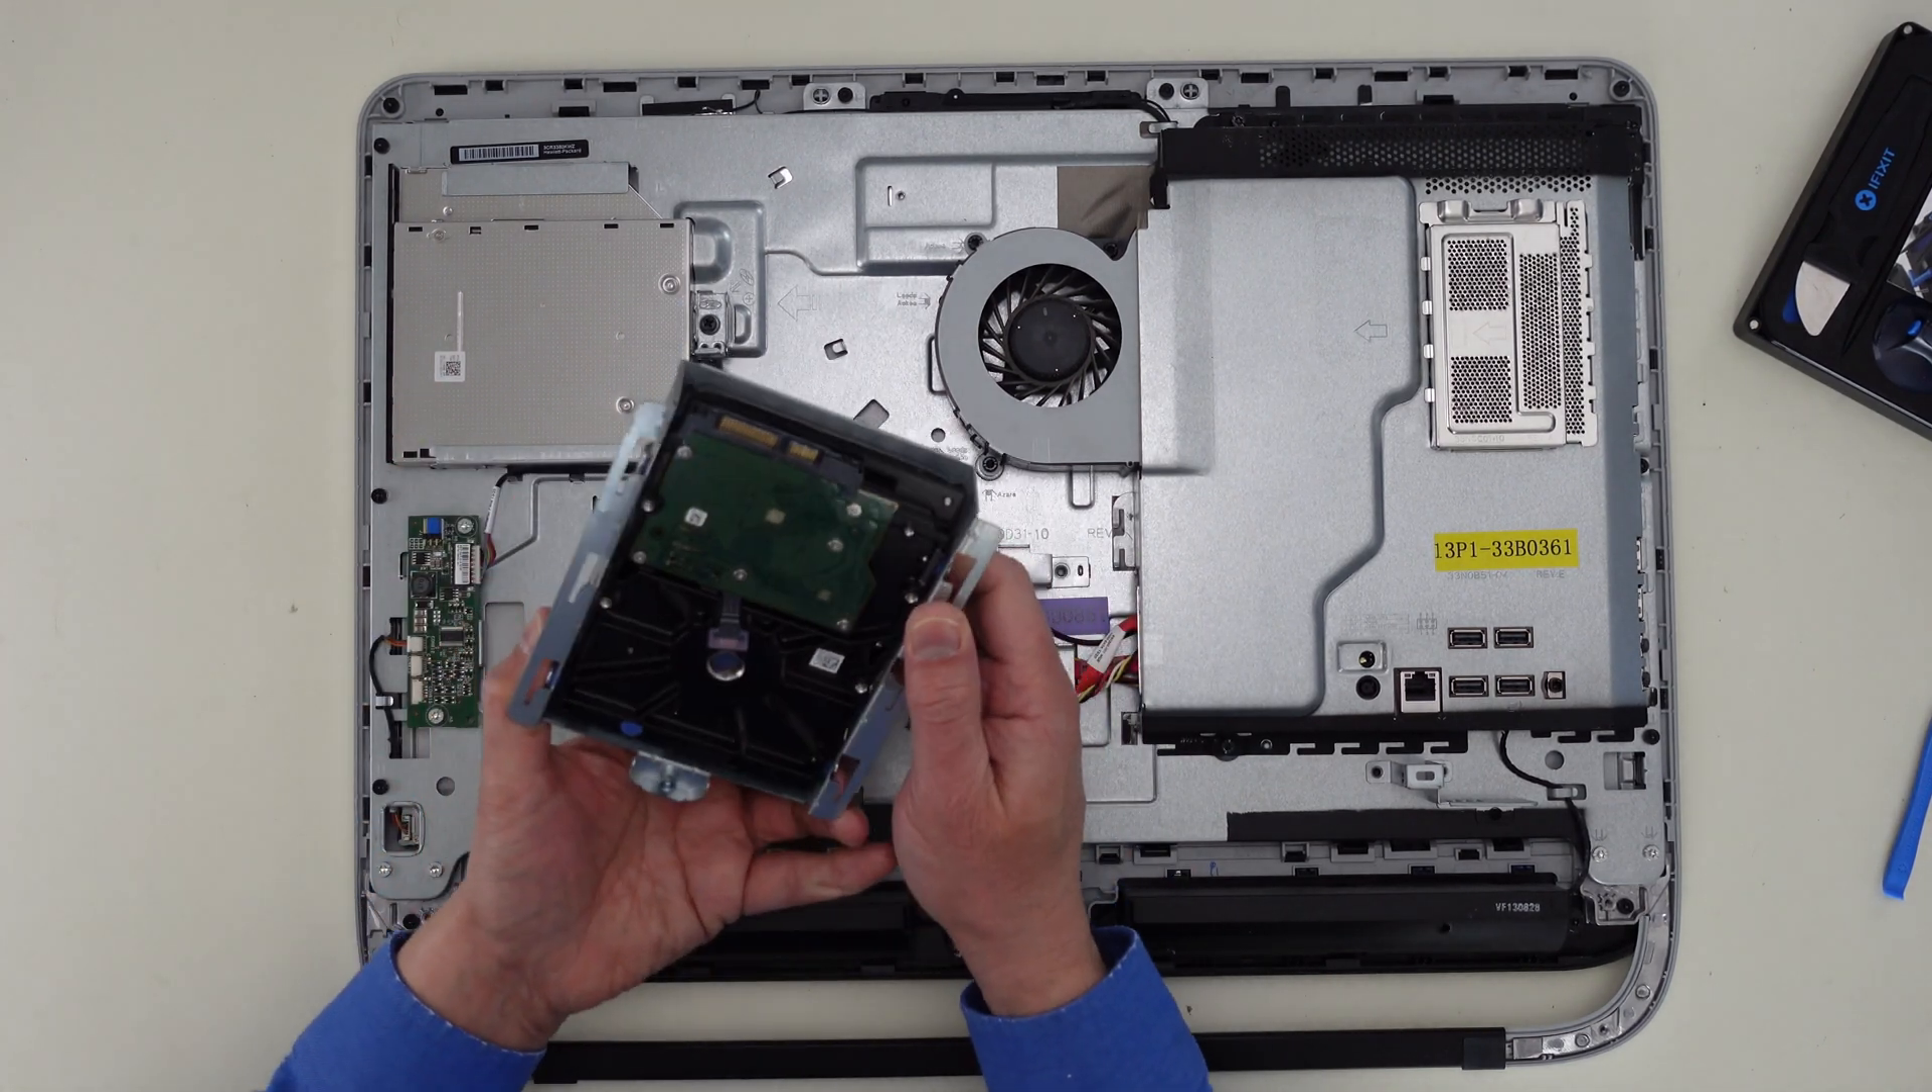And there's the hard drive. It's been removed.